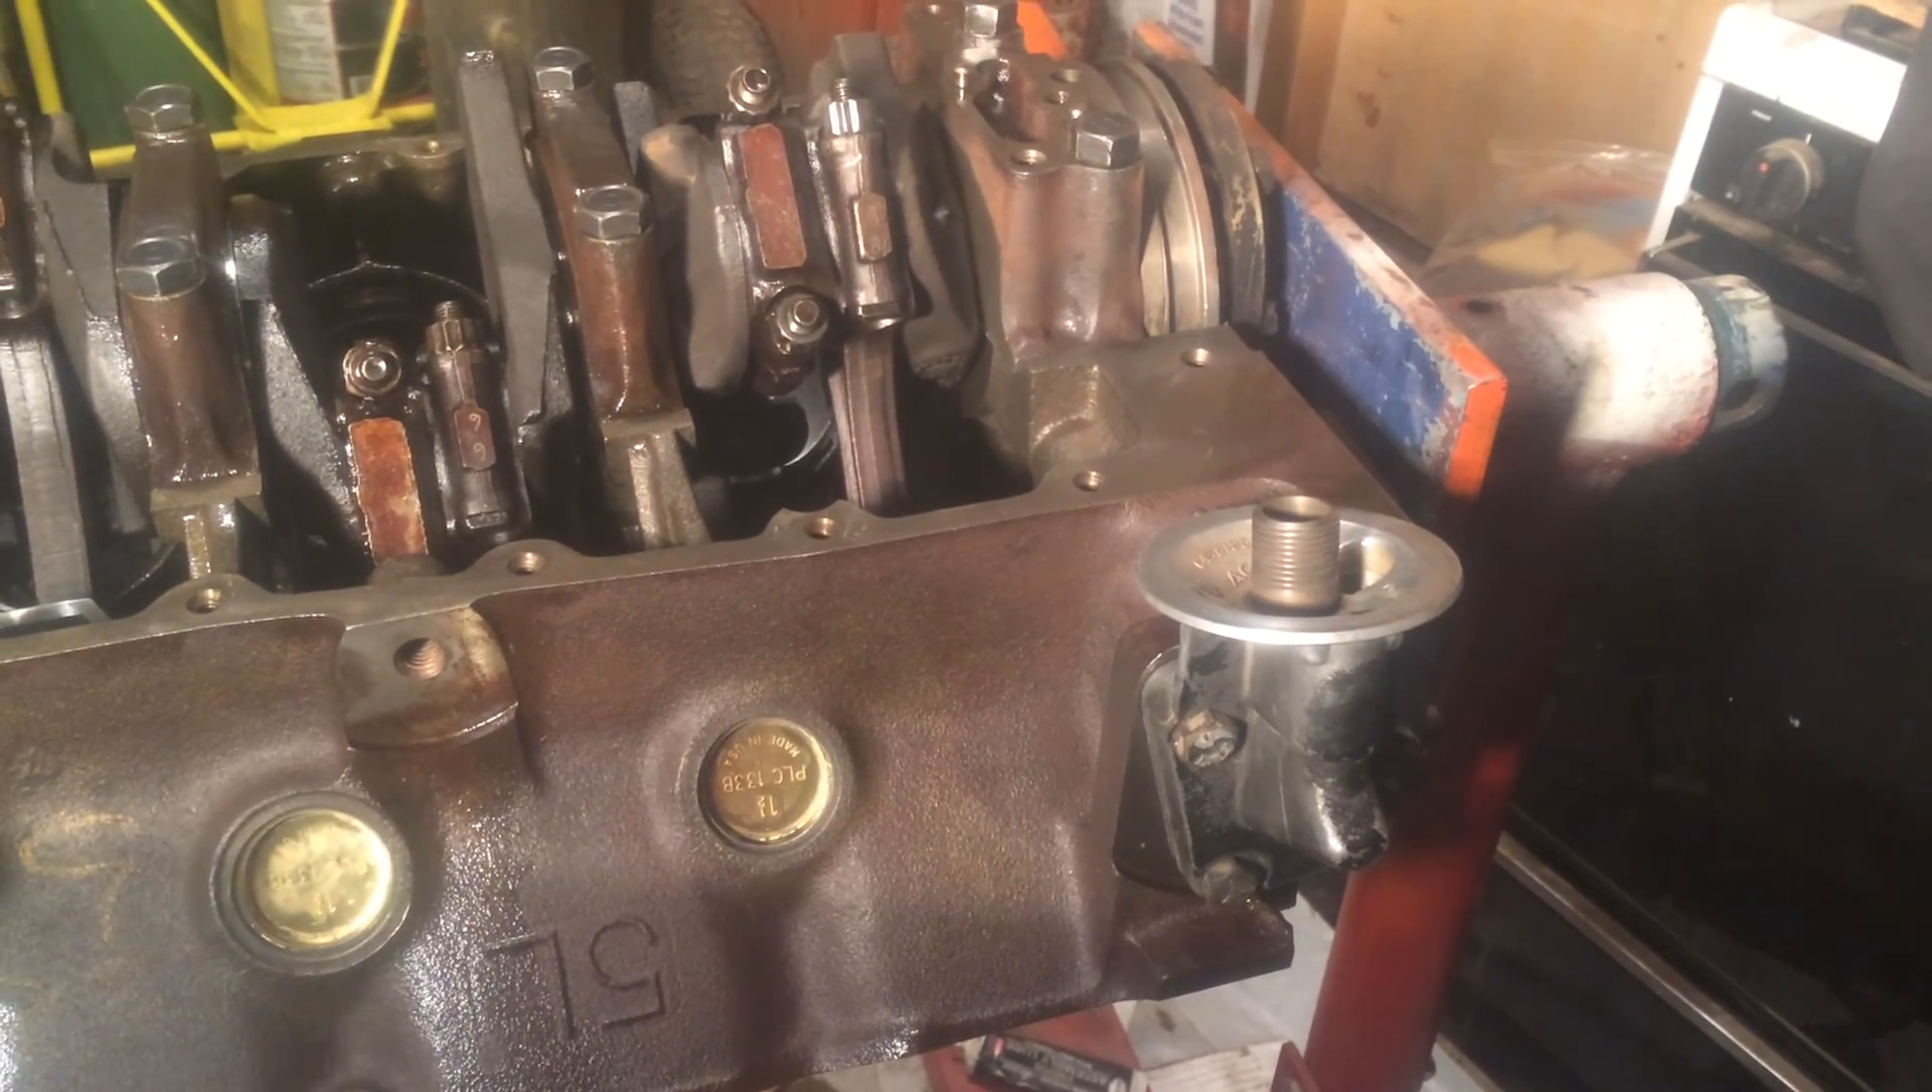As you can see I just put the oil filter adapter on.